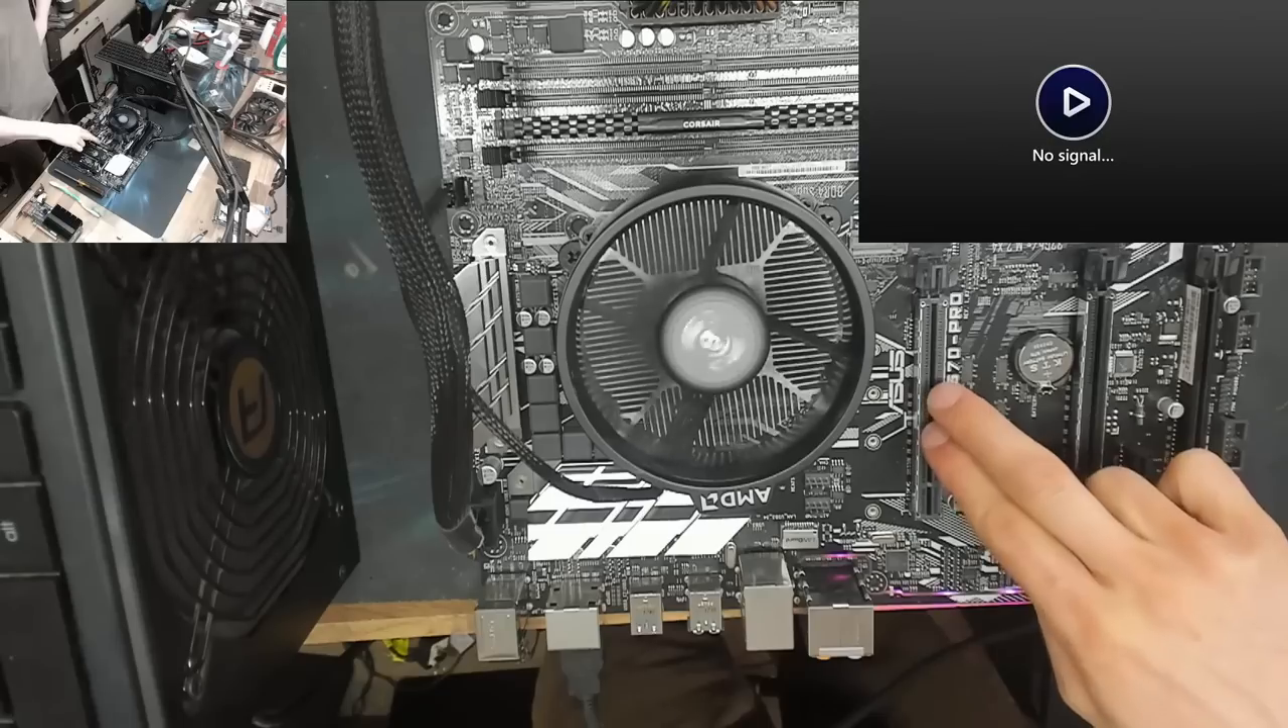Oh we've got no graphics card it needs the graphics card.